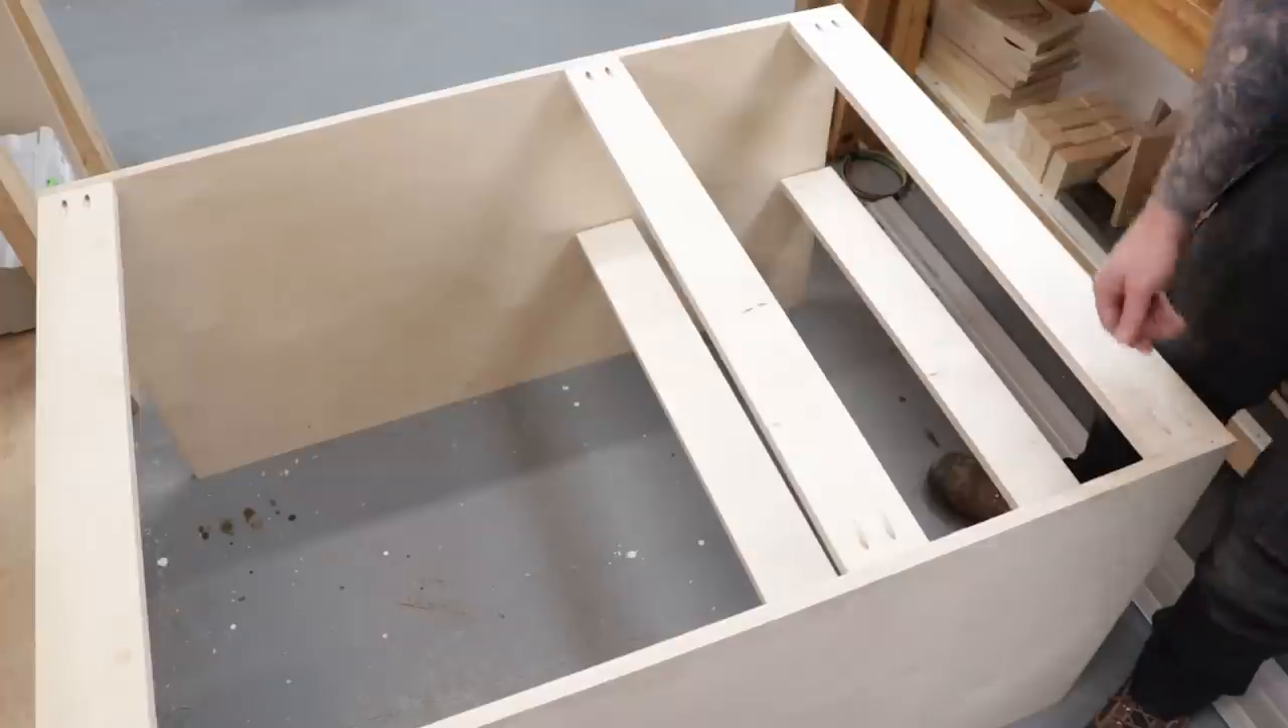Most of the carcass is assembled now.